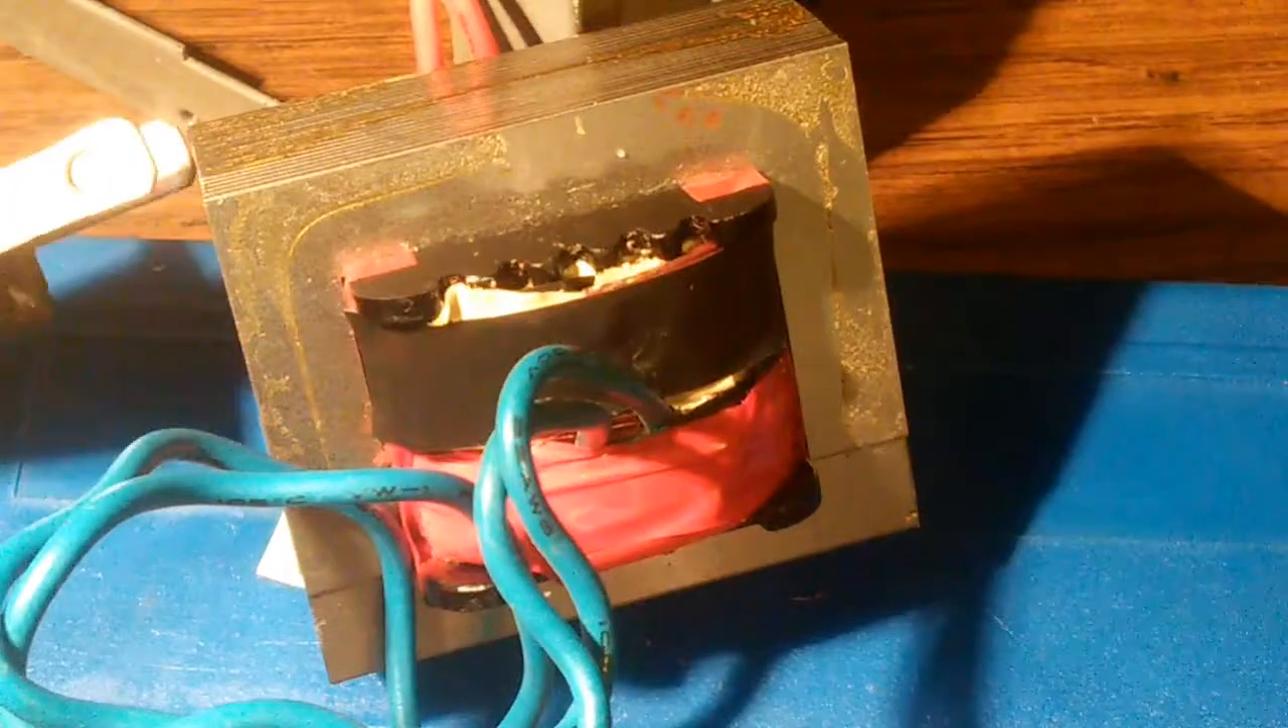Now I've gone ahead and I've applied several layers of electrical tape where all that previous paper tape was cut.